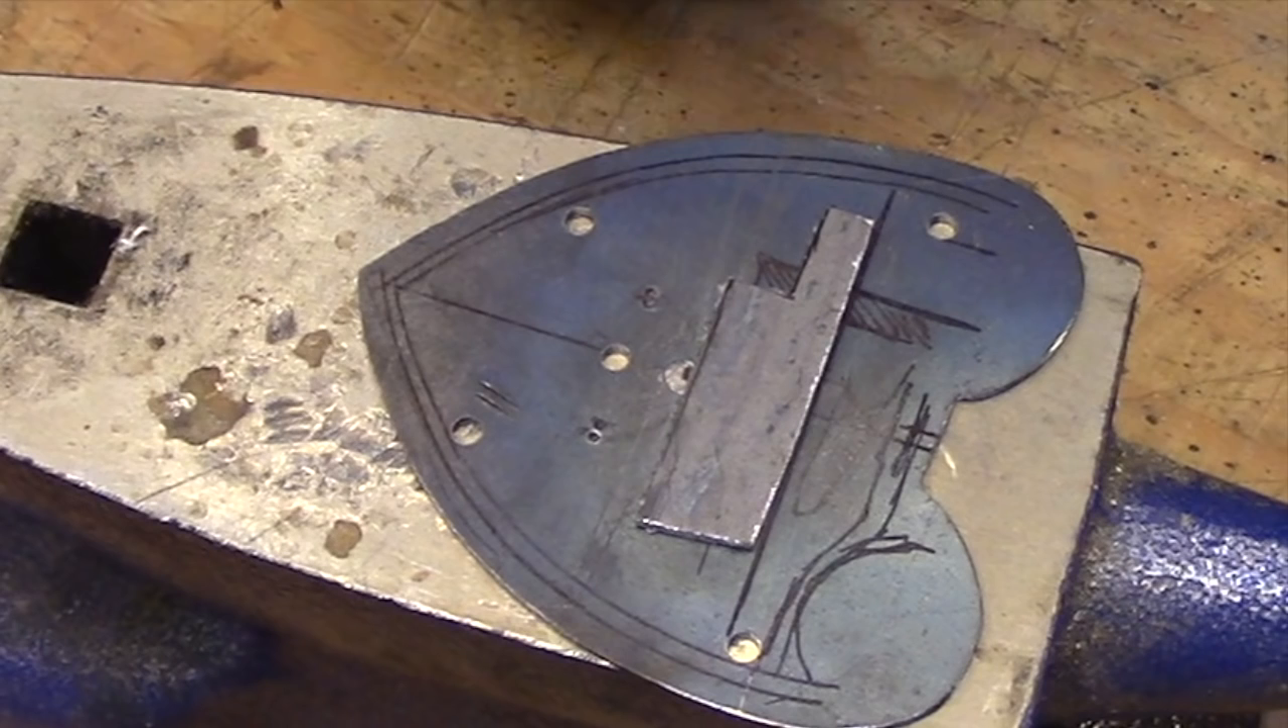Here I have the bolt in position on the back plate and I'm ready to figure out the other pieces that need to be cut away from this bolt to make it work.